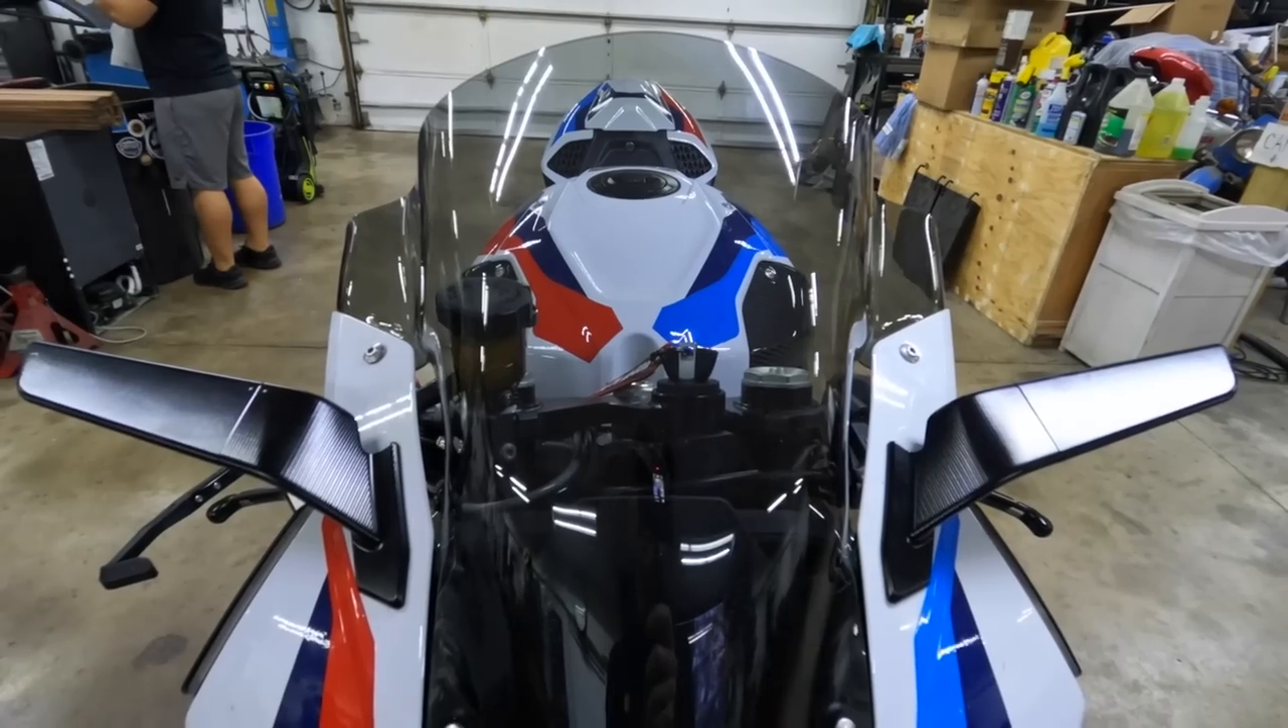Windscreen is completely installed.